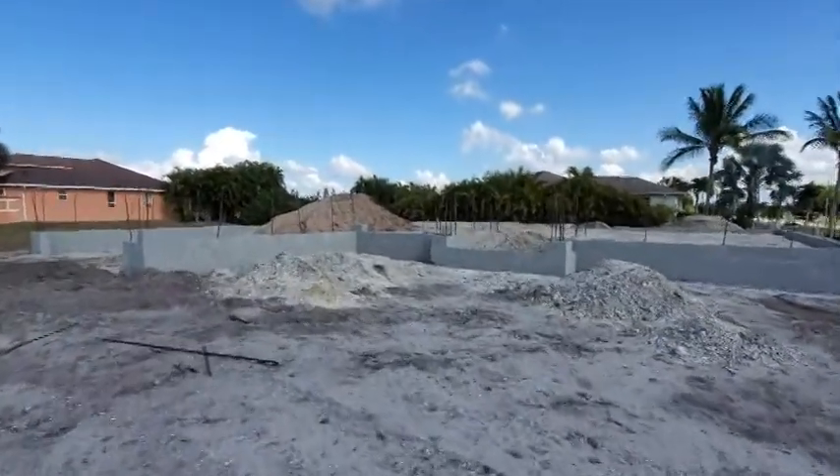And now it looks as if the stem wall is in.